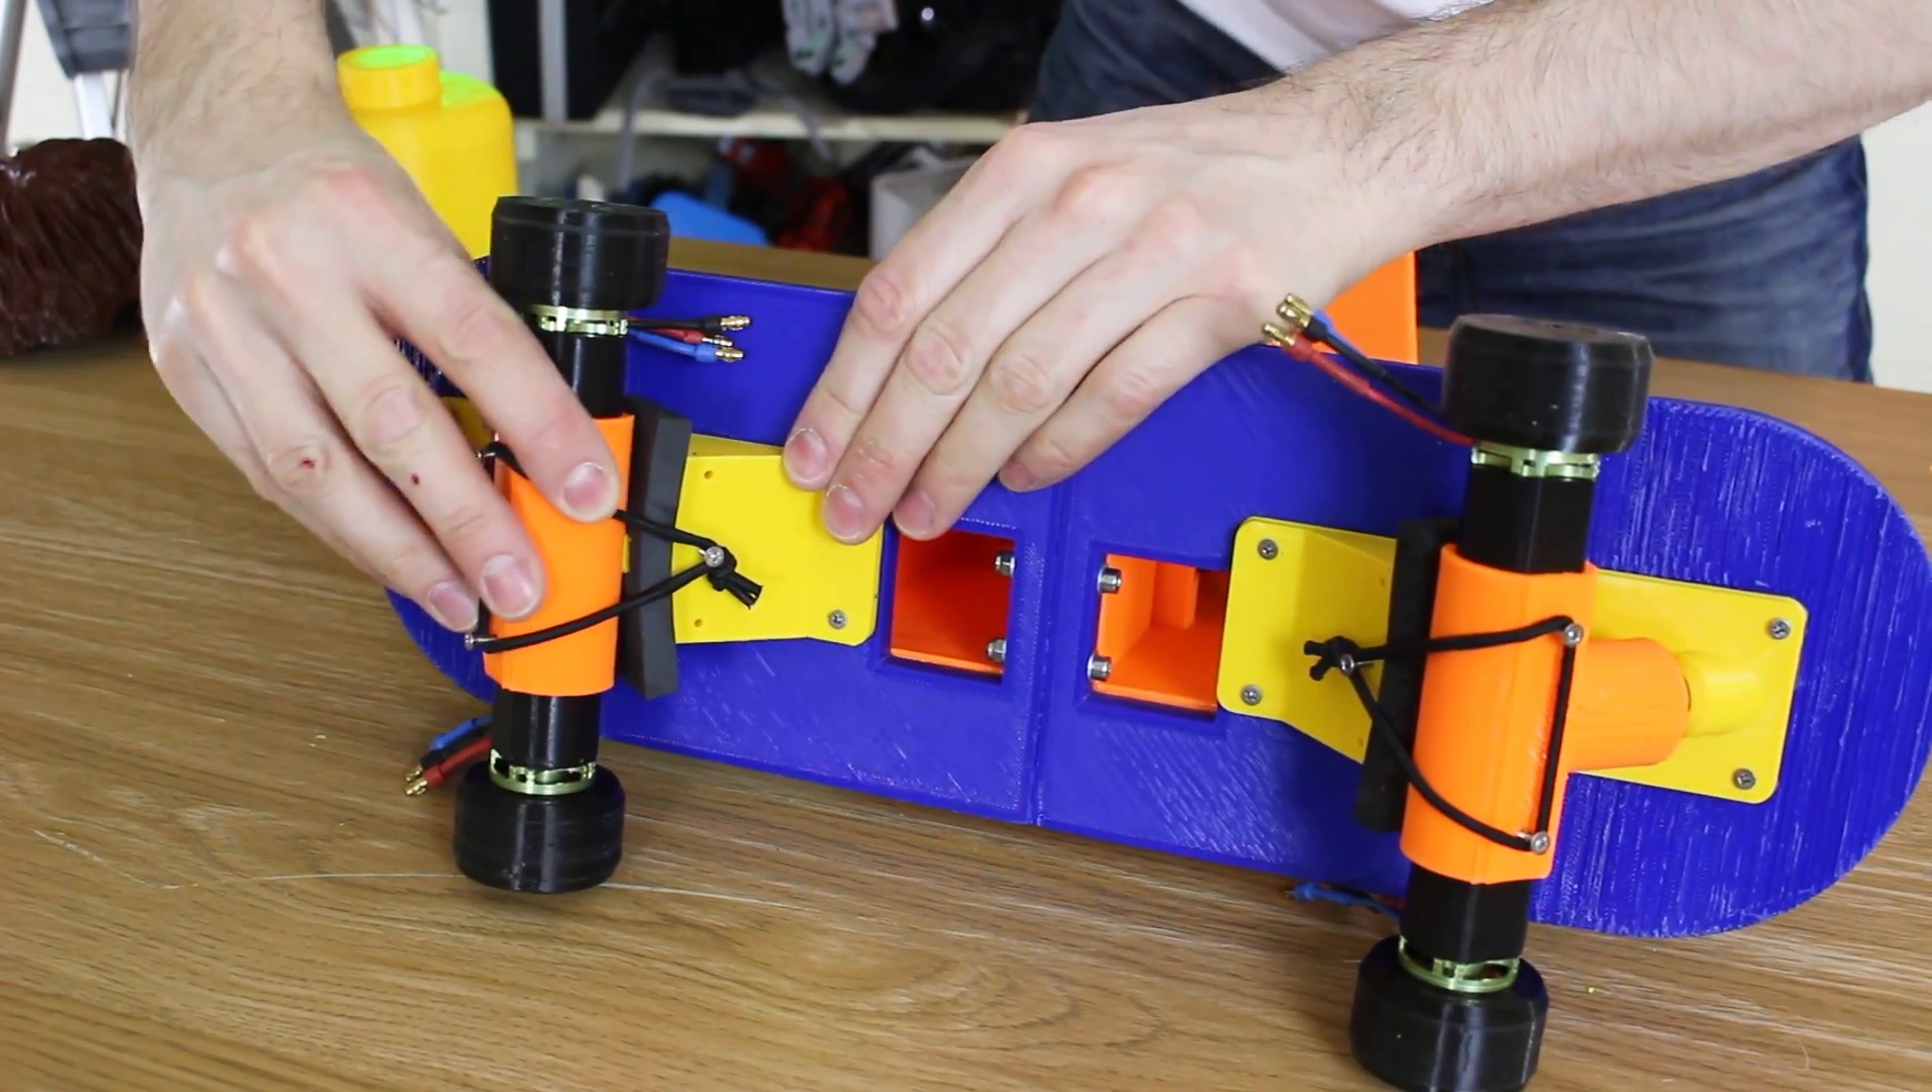I've got a couple of bungee cords that hold these trucks on and stop the wheels falling off.